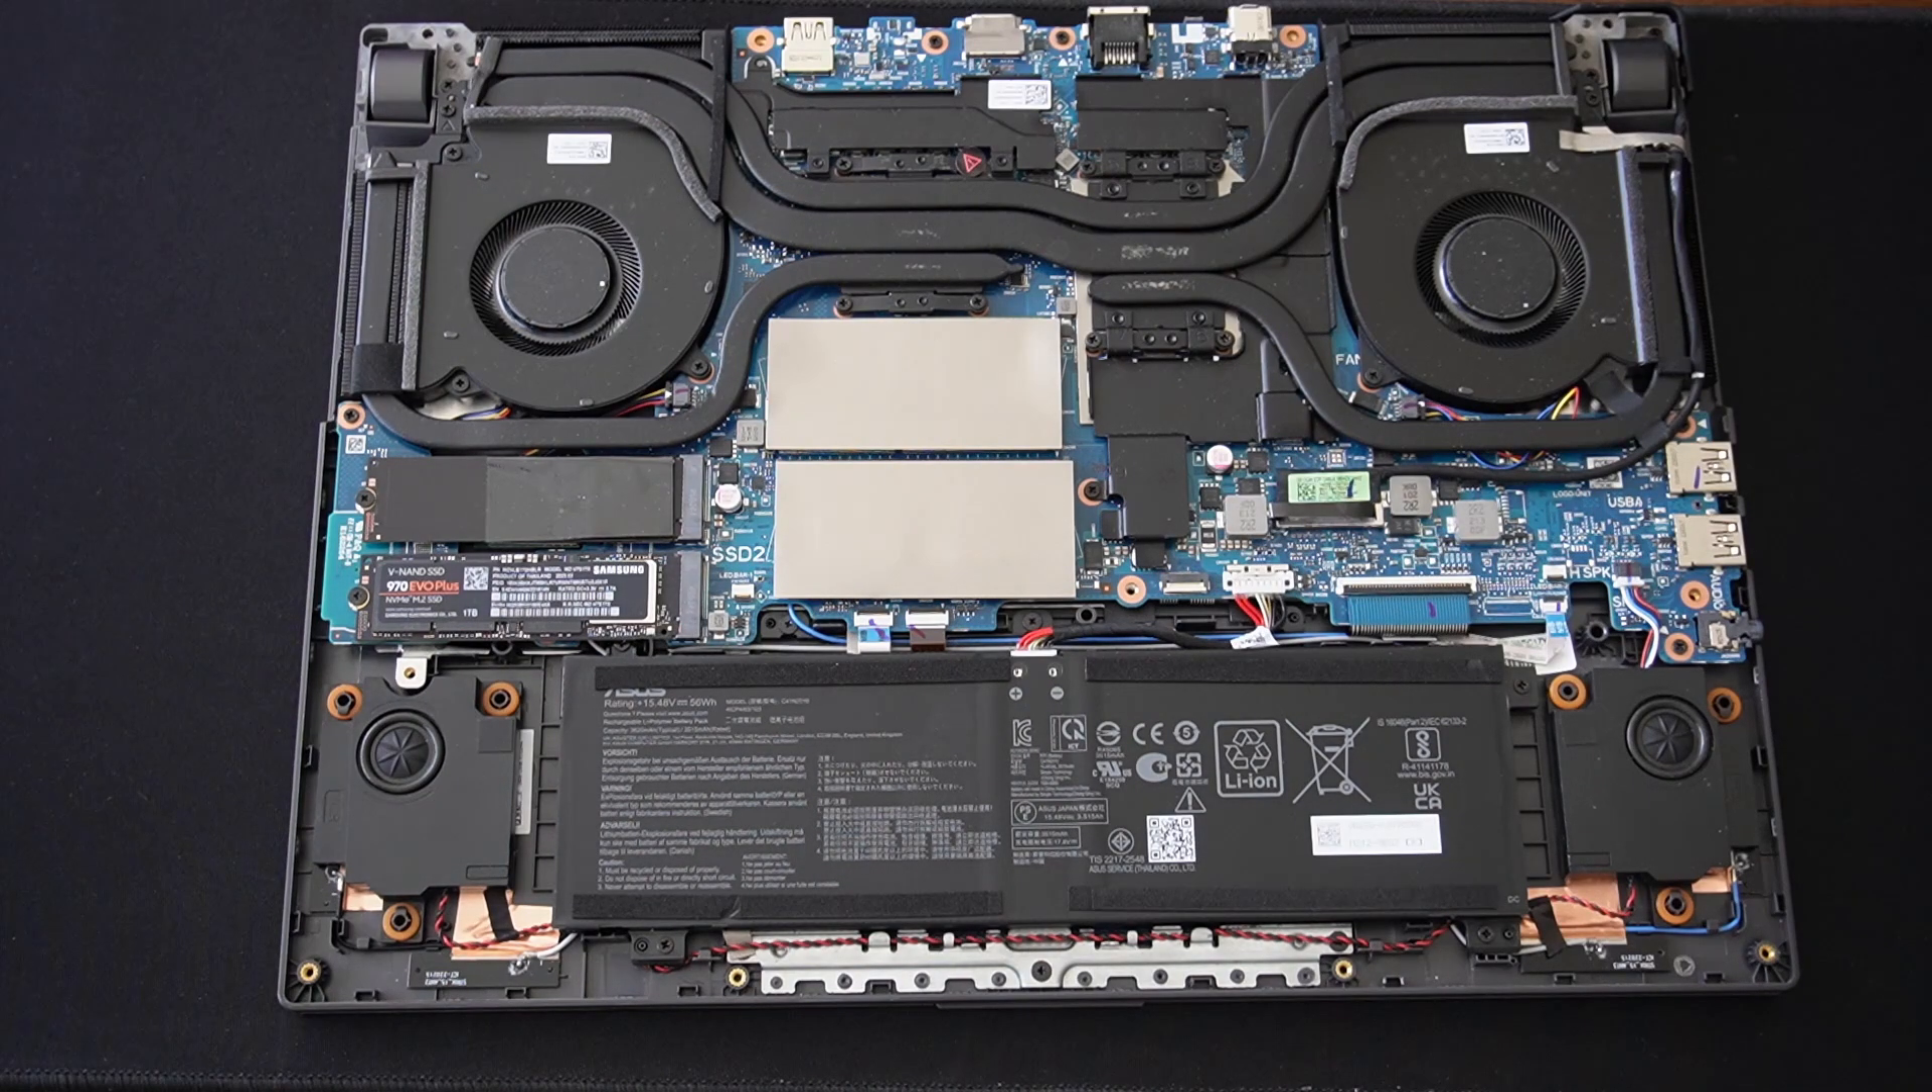Put the screw back in. And there we go. The drive is installed.